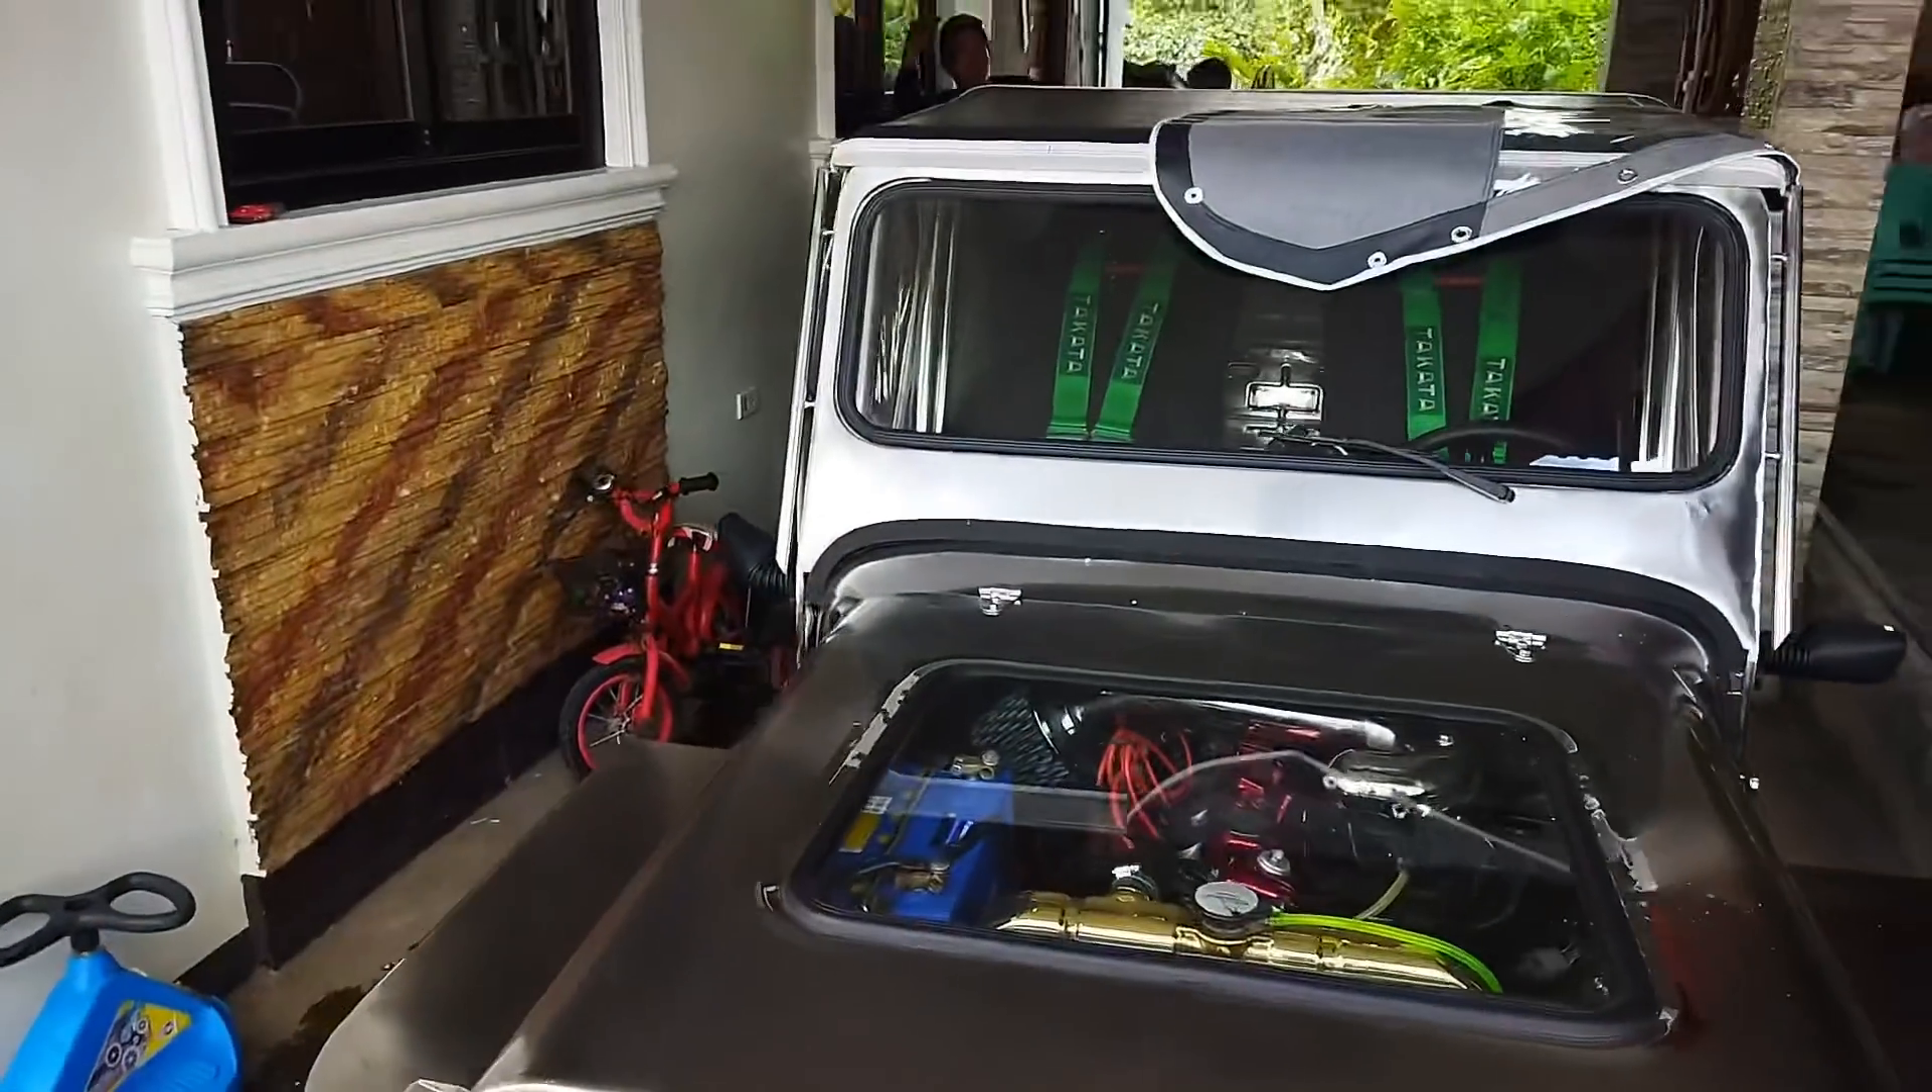So, ayan ito na. Nakabit na yung glass sa hood.